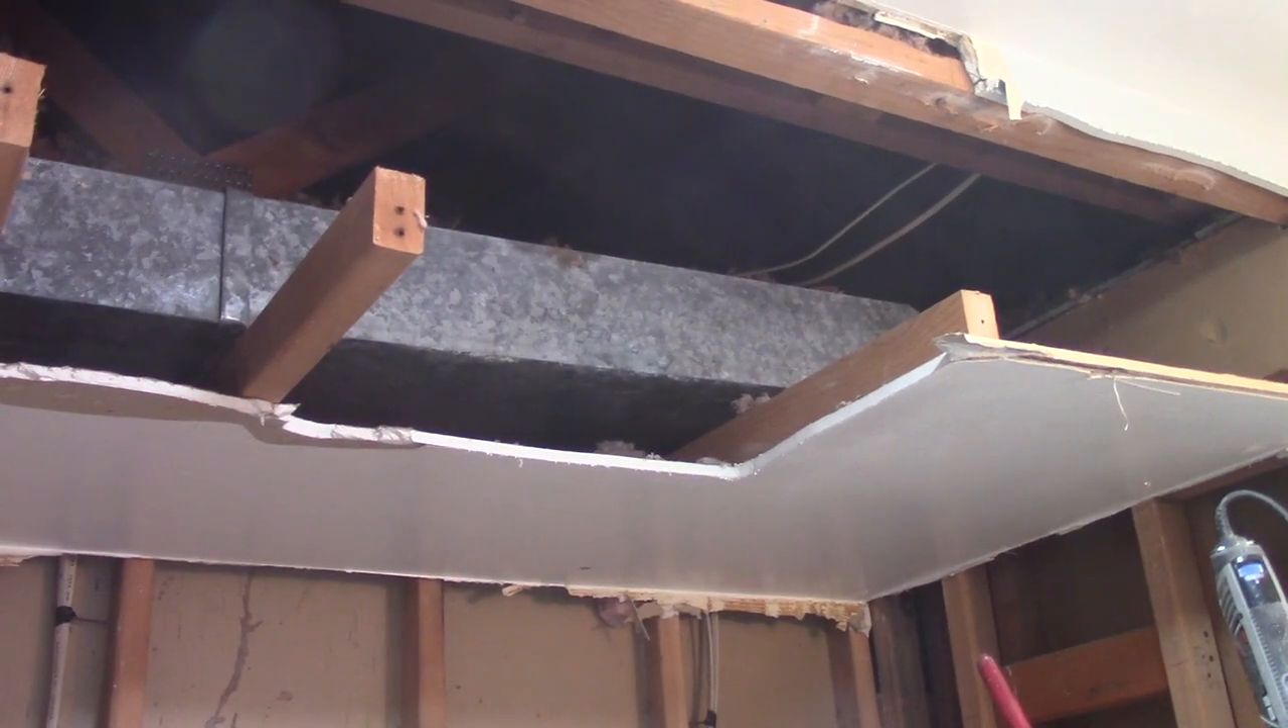Now I'm starting to take that soffit down.